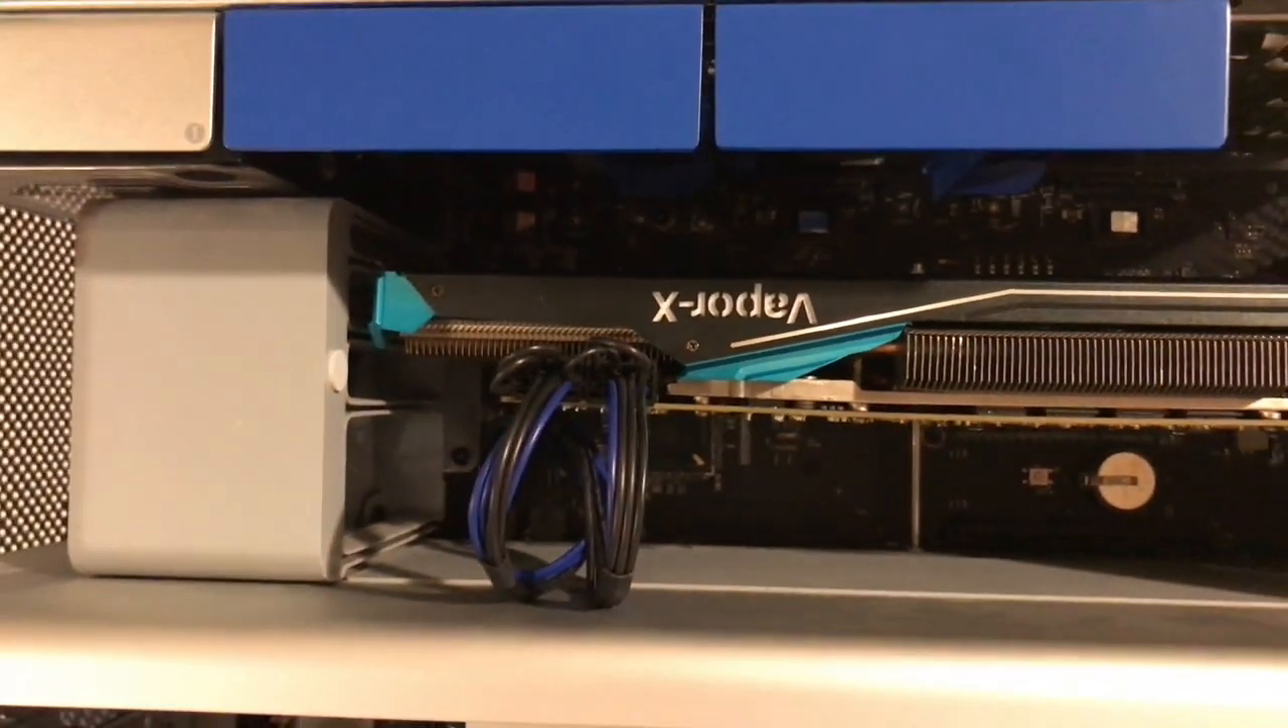Okay so we got the new card in the radeon 280x it's in and uh it was um I had a little trouble getting it in but this is because it's bigger than the other one.